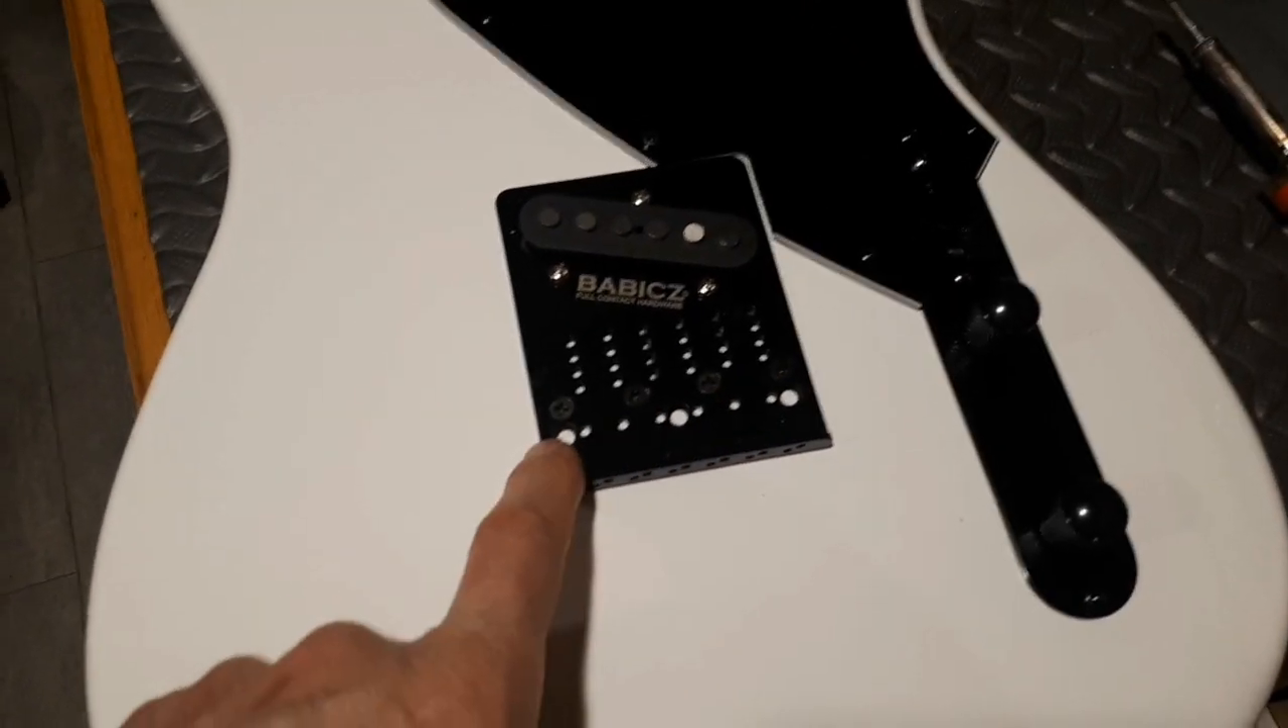I don't have my I don't have my saddles in yet.